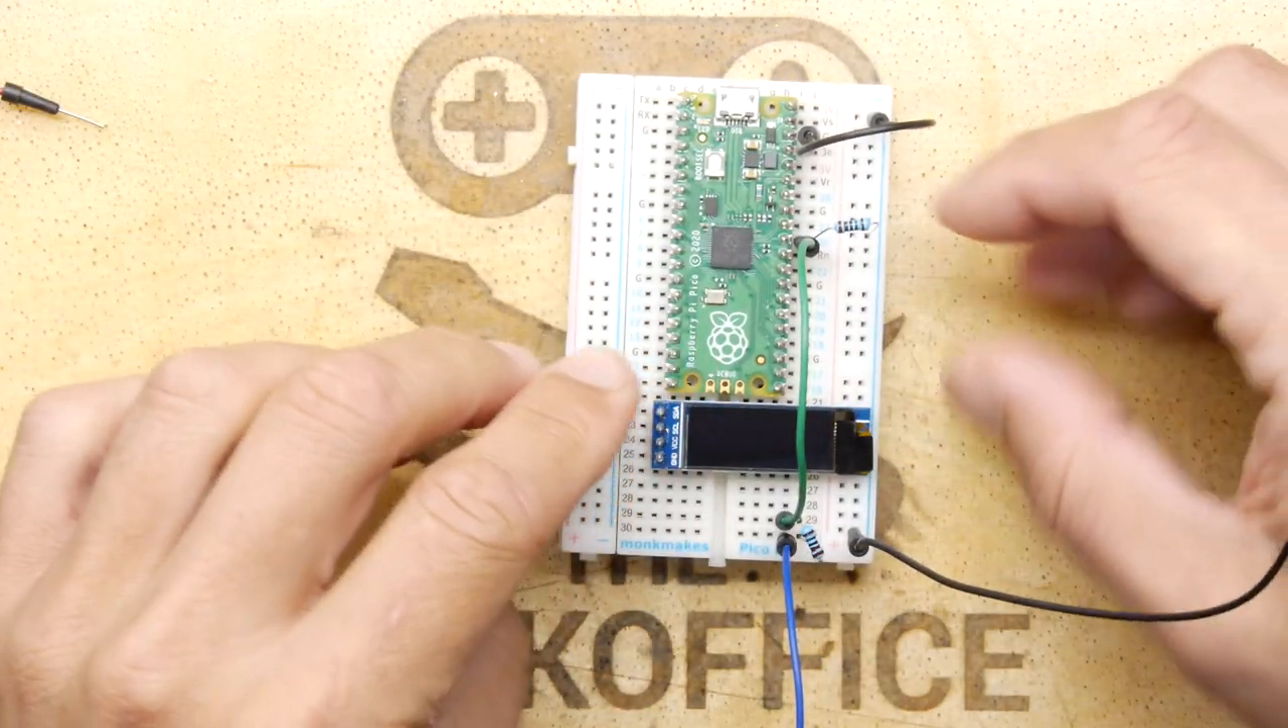Now our screen though should fit in absolutely nicely there and it just about fits in it's quite long isn't it.